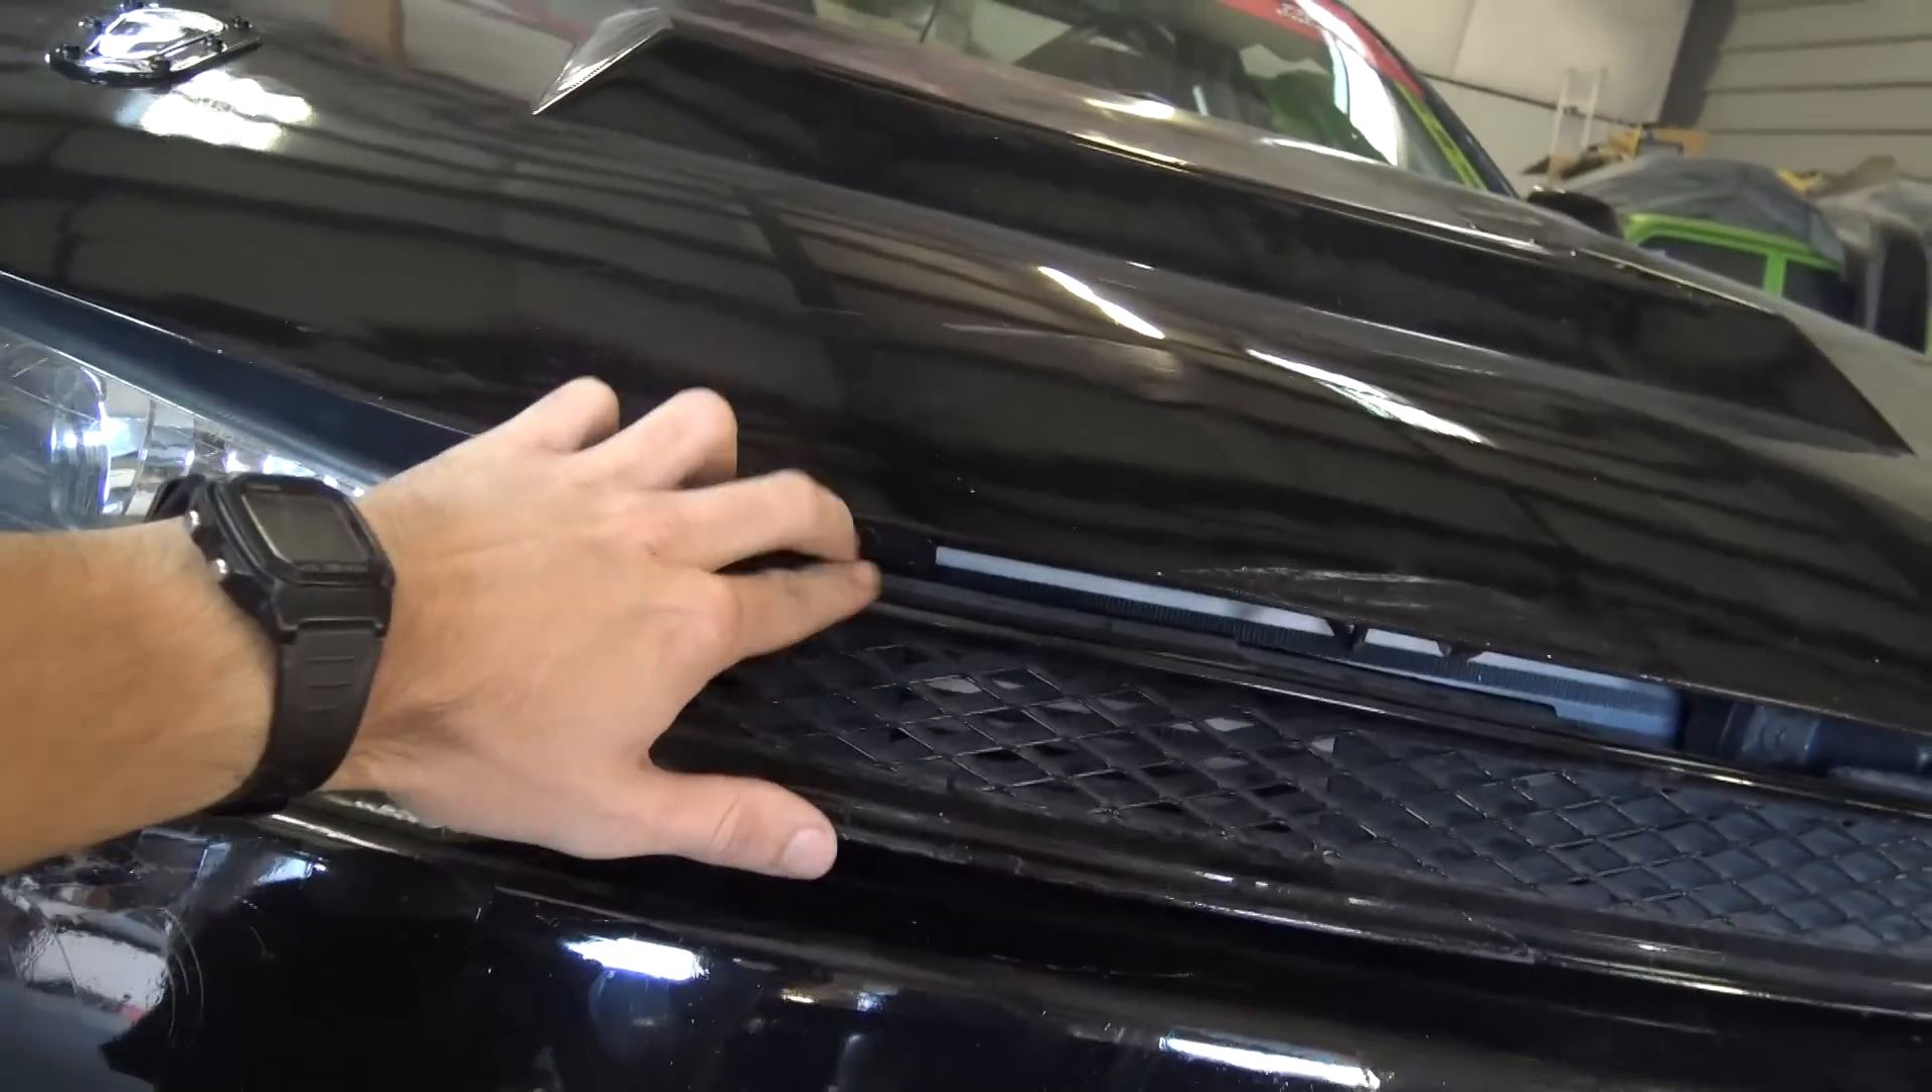You can see how my hood has this weird gap right there anyhow.